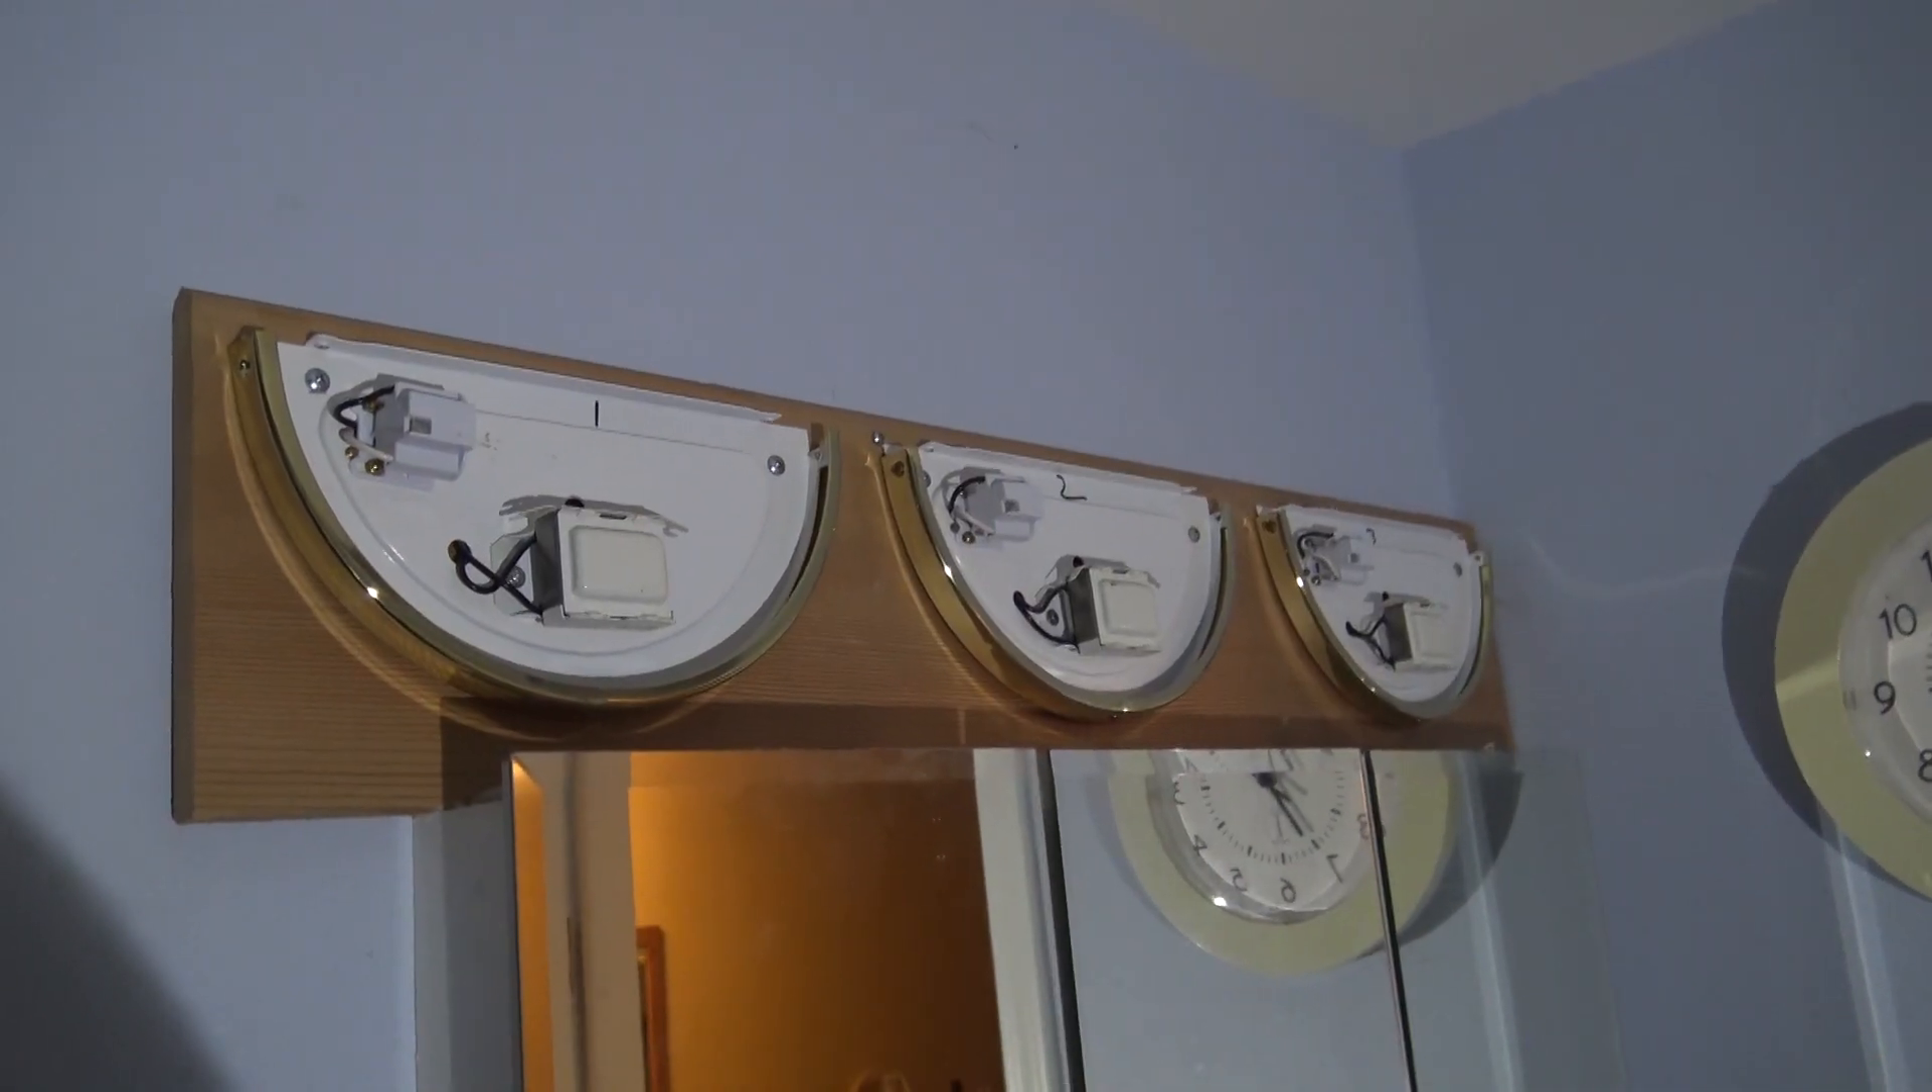So now I just have to put the glass in and the lights.